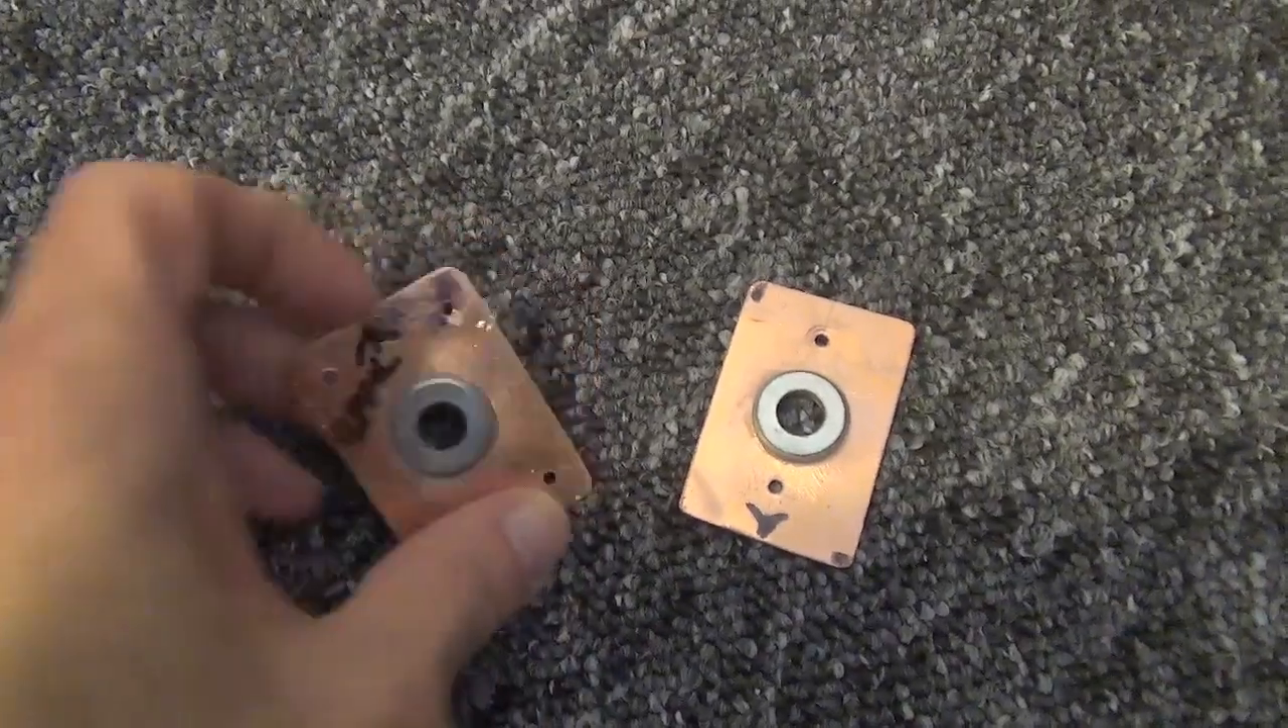I've added steel washers to those two bearing plates for reinforcement.